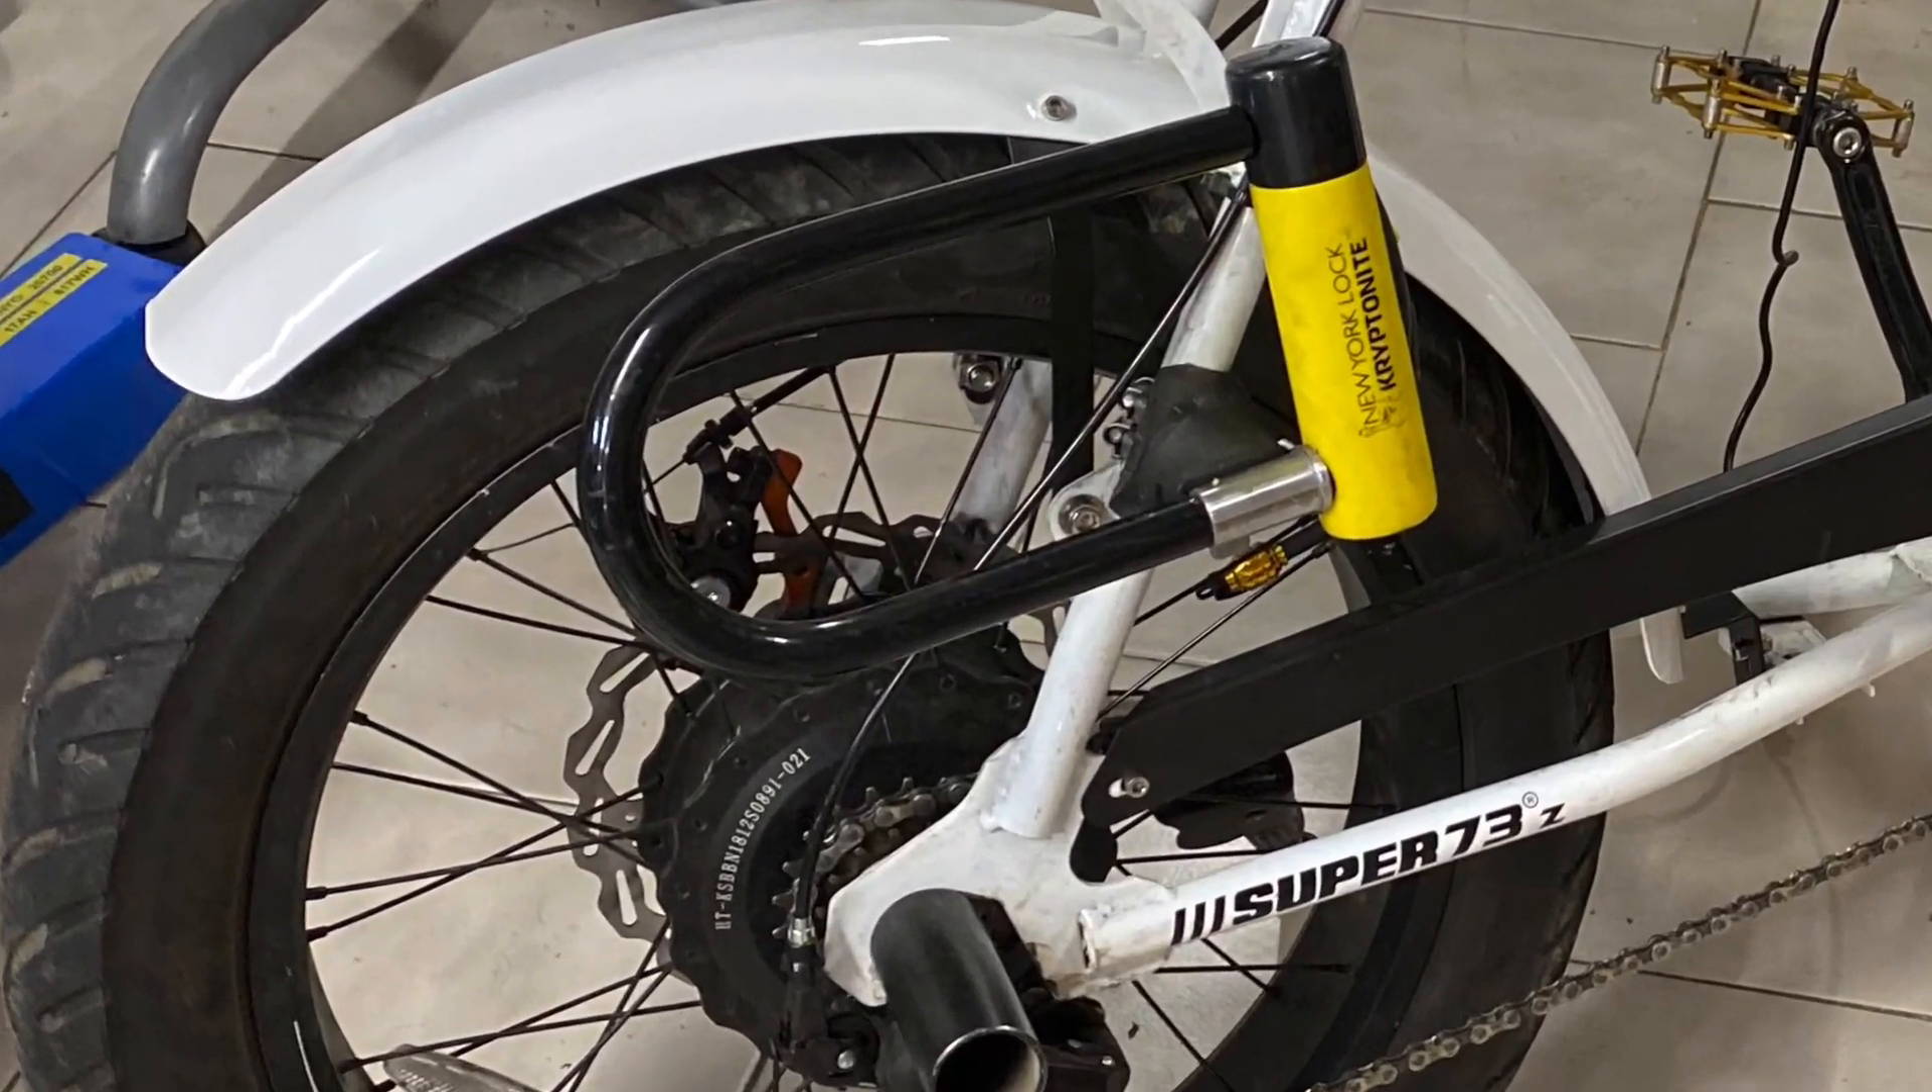You can immediately see that the fender is now hugging the wheel.